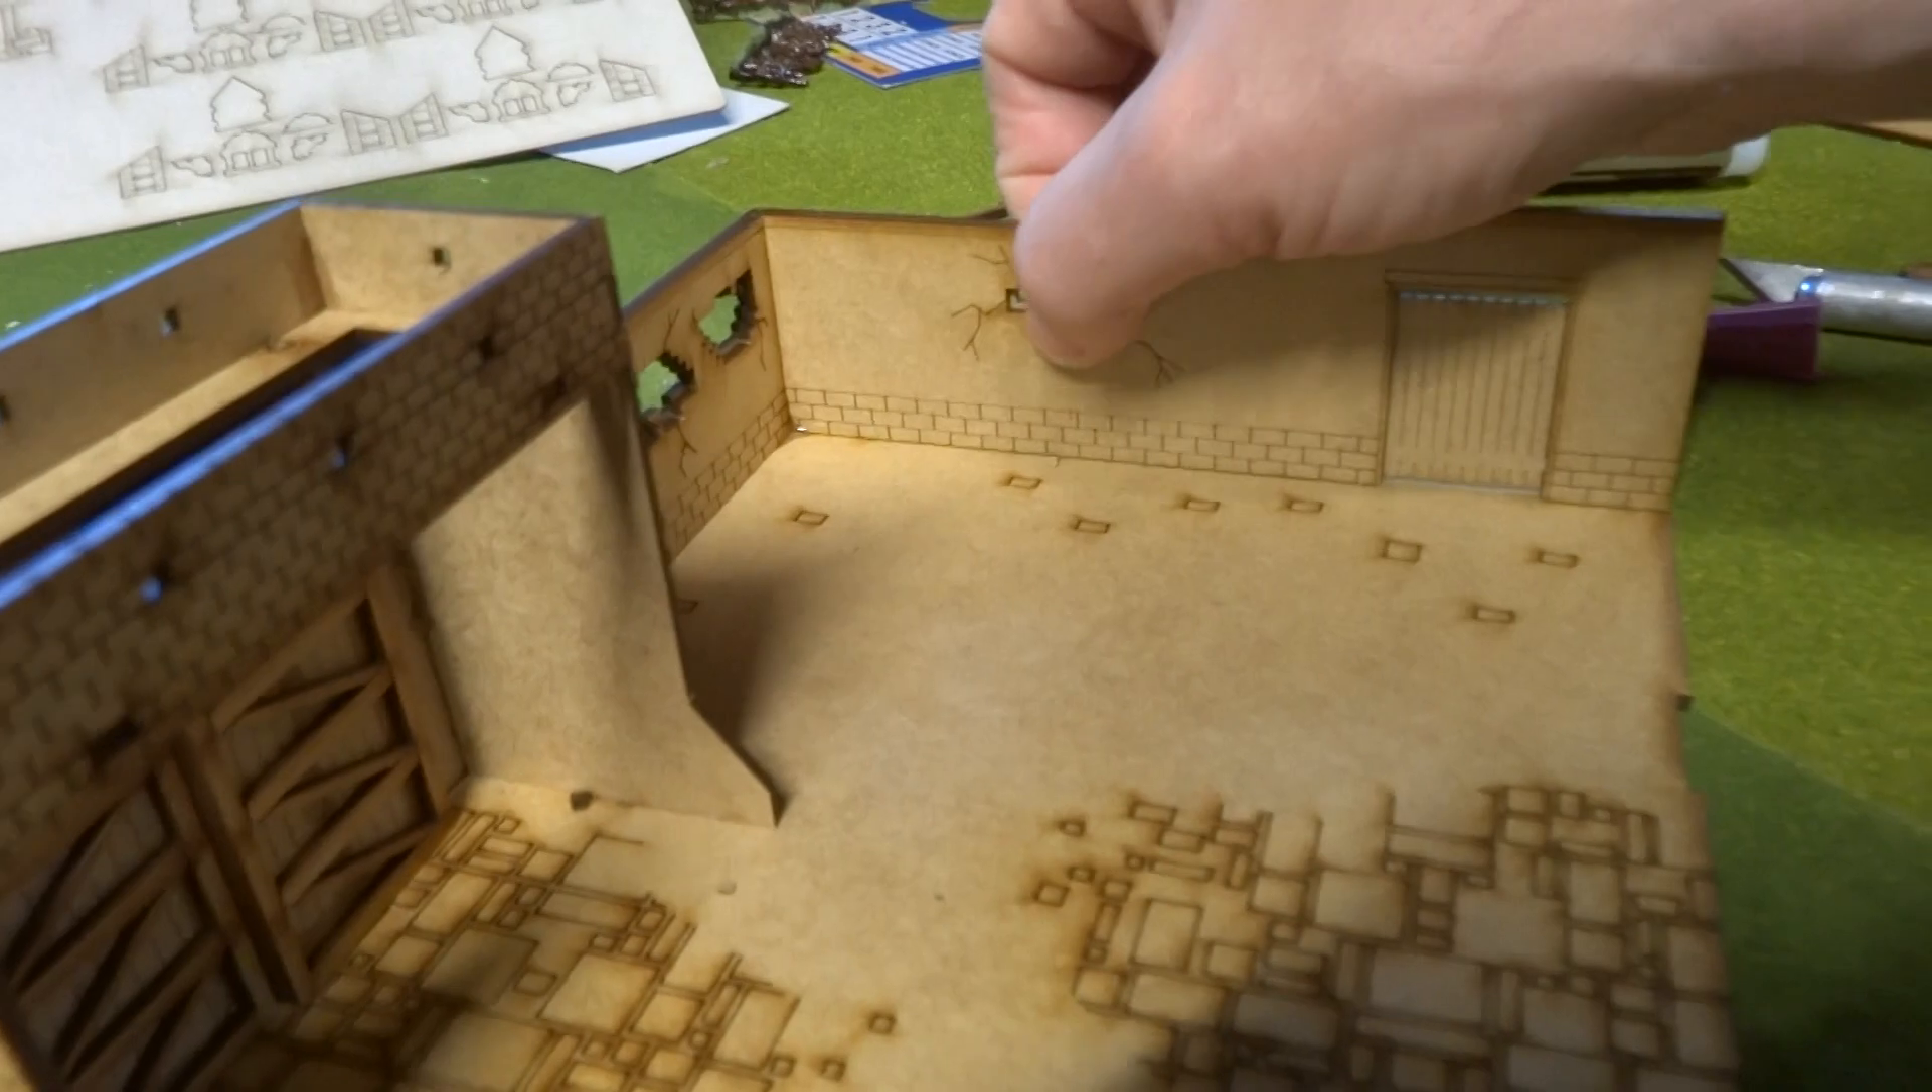Now what I've done is I've put the two walls together here.